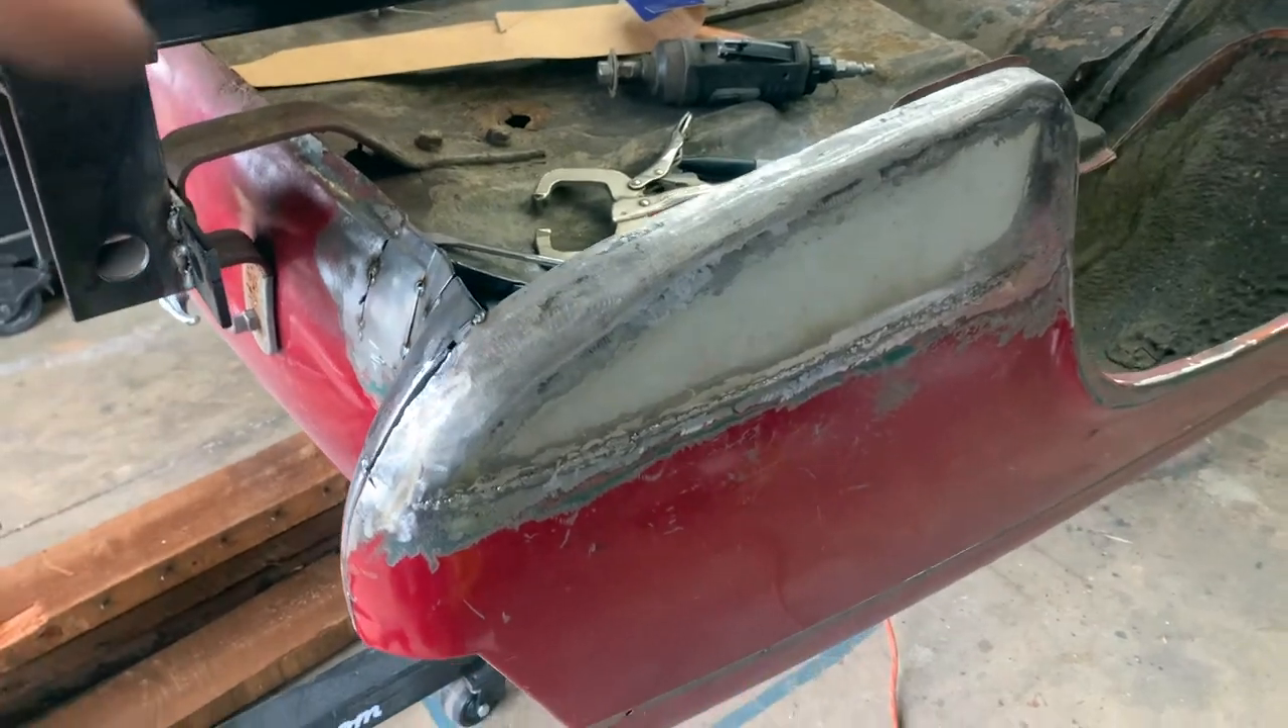So I went ahead and installed this, uh, rear quarter piece that I had built and I started to go clean up the welds and everything.